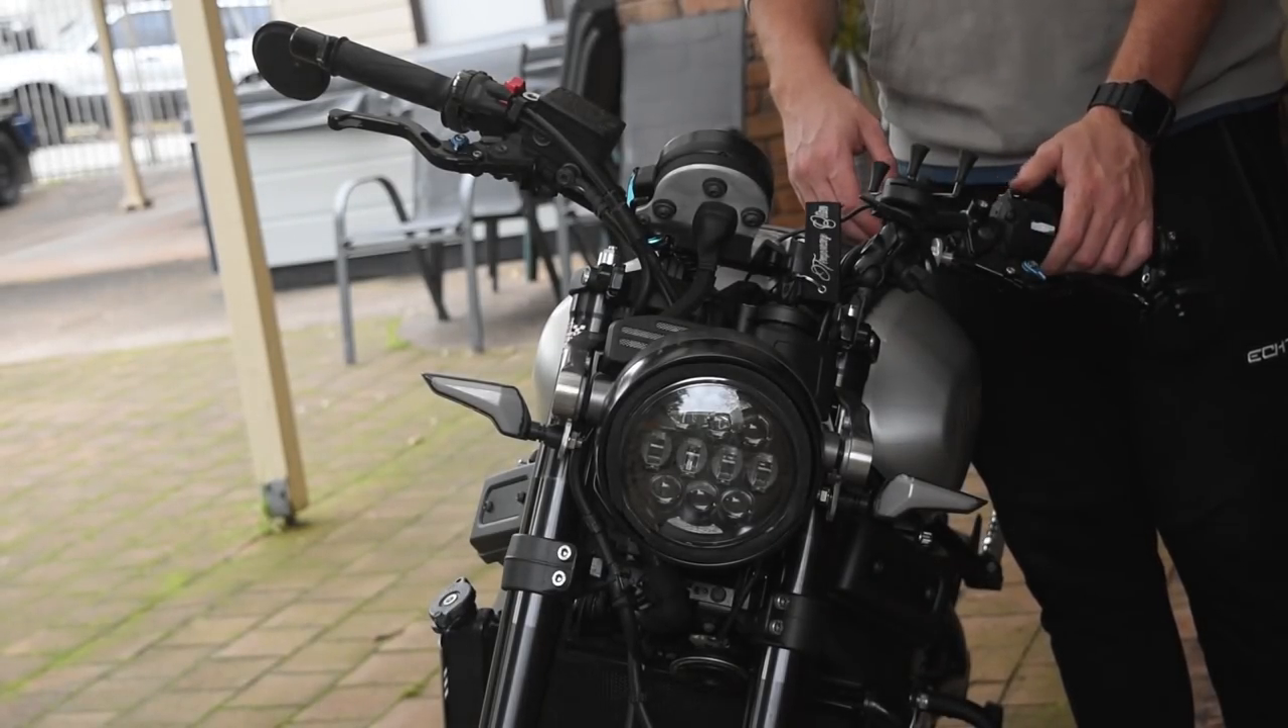And voila we now have a headlight and indicators done.